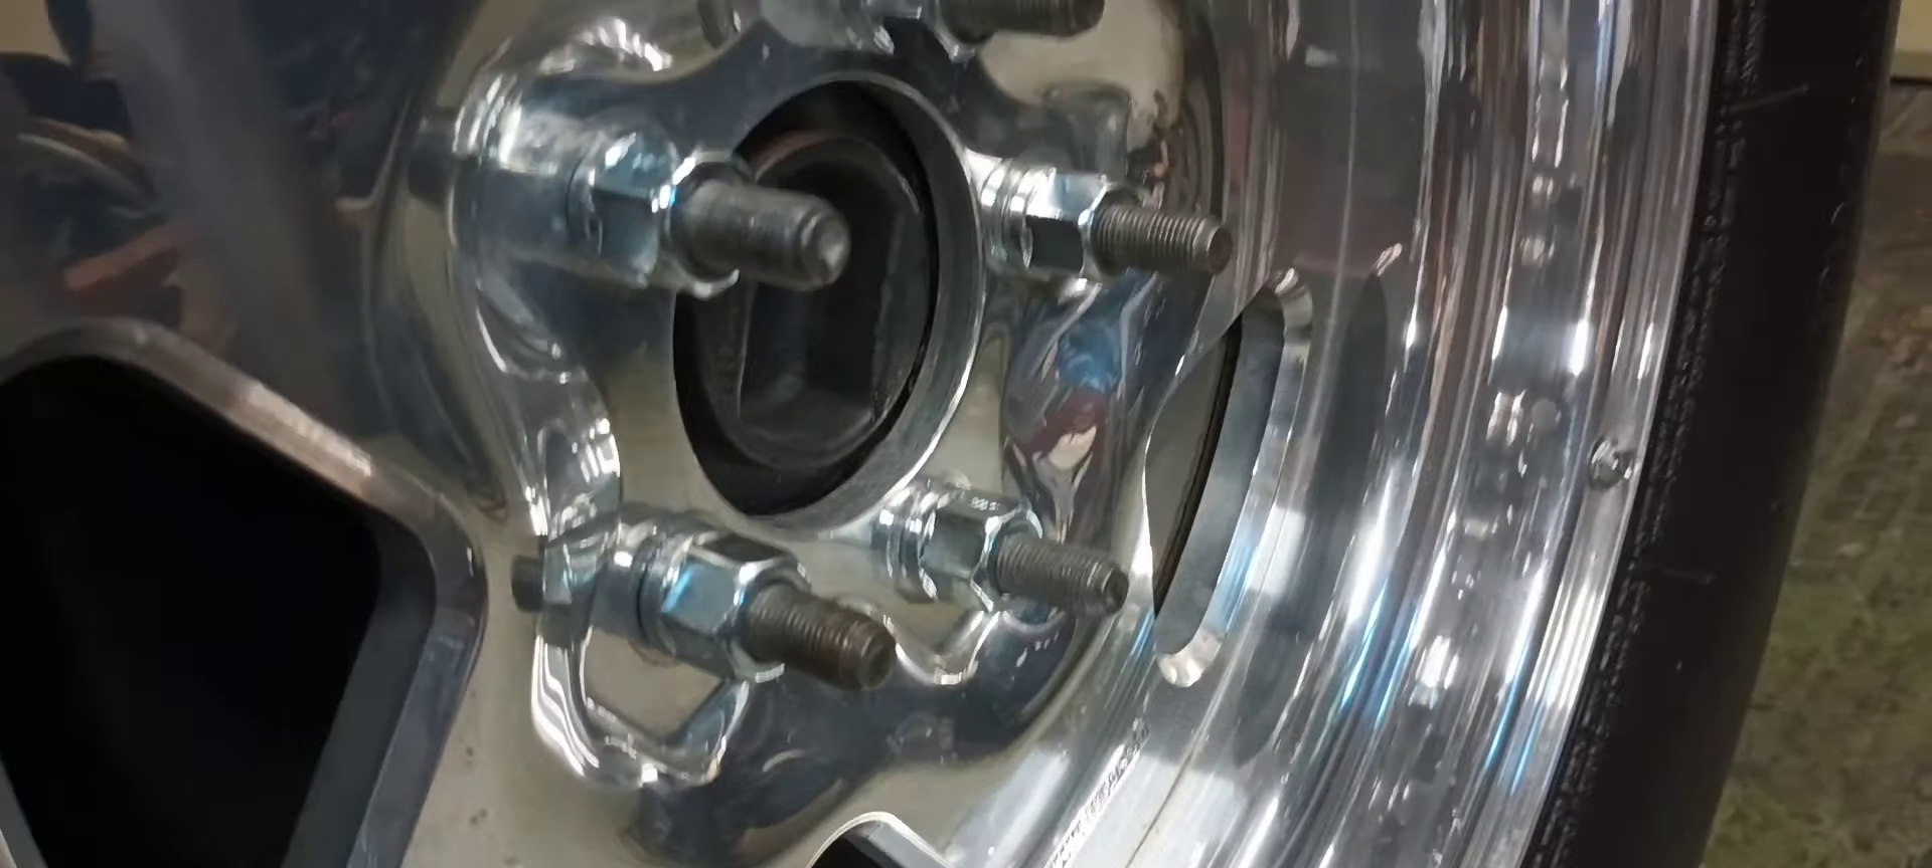As you can see, we have more than plenty of thread engagement now.